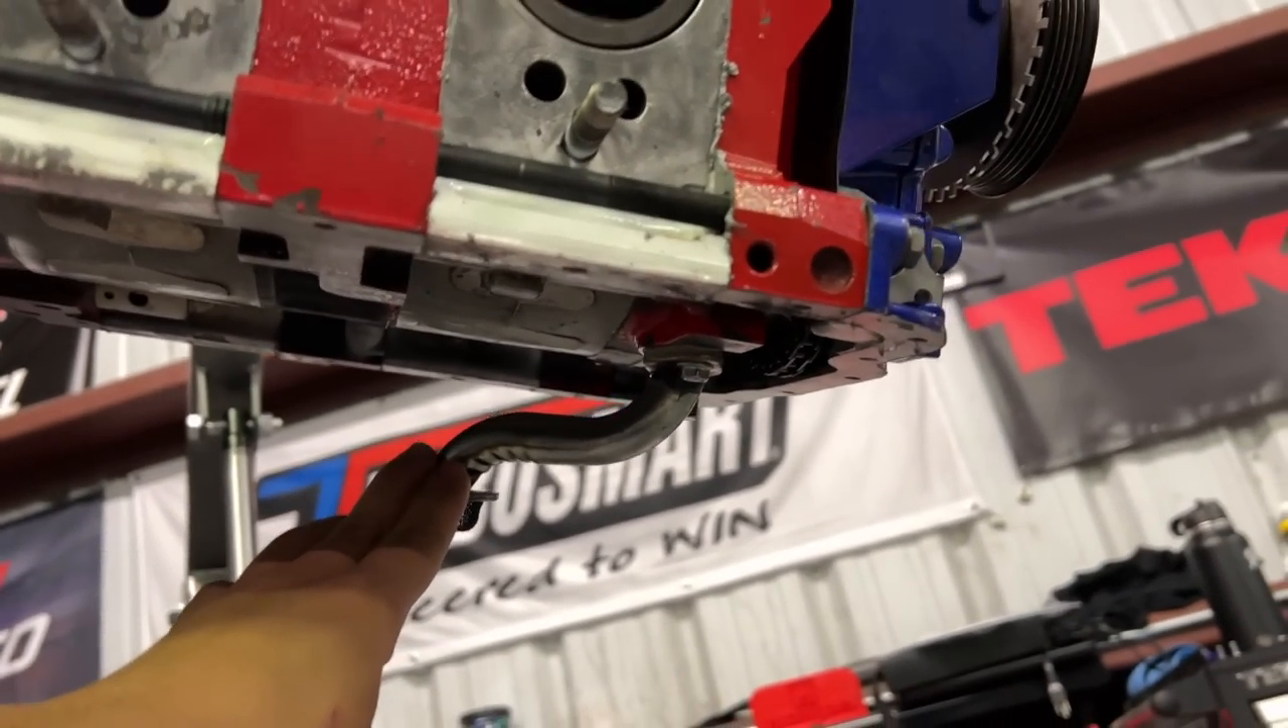And we got the oil pickup on ready to go.